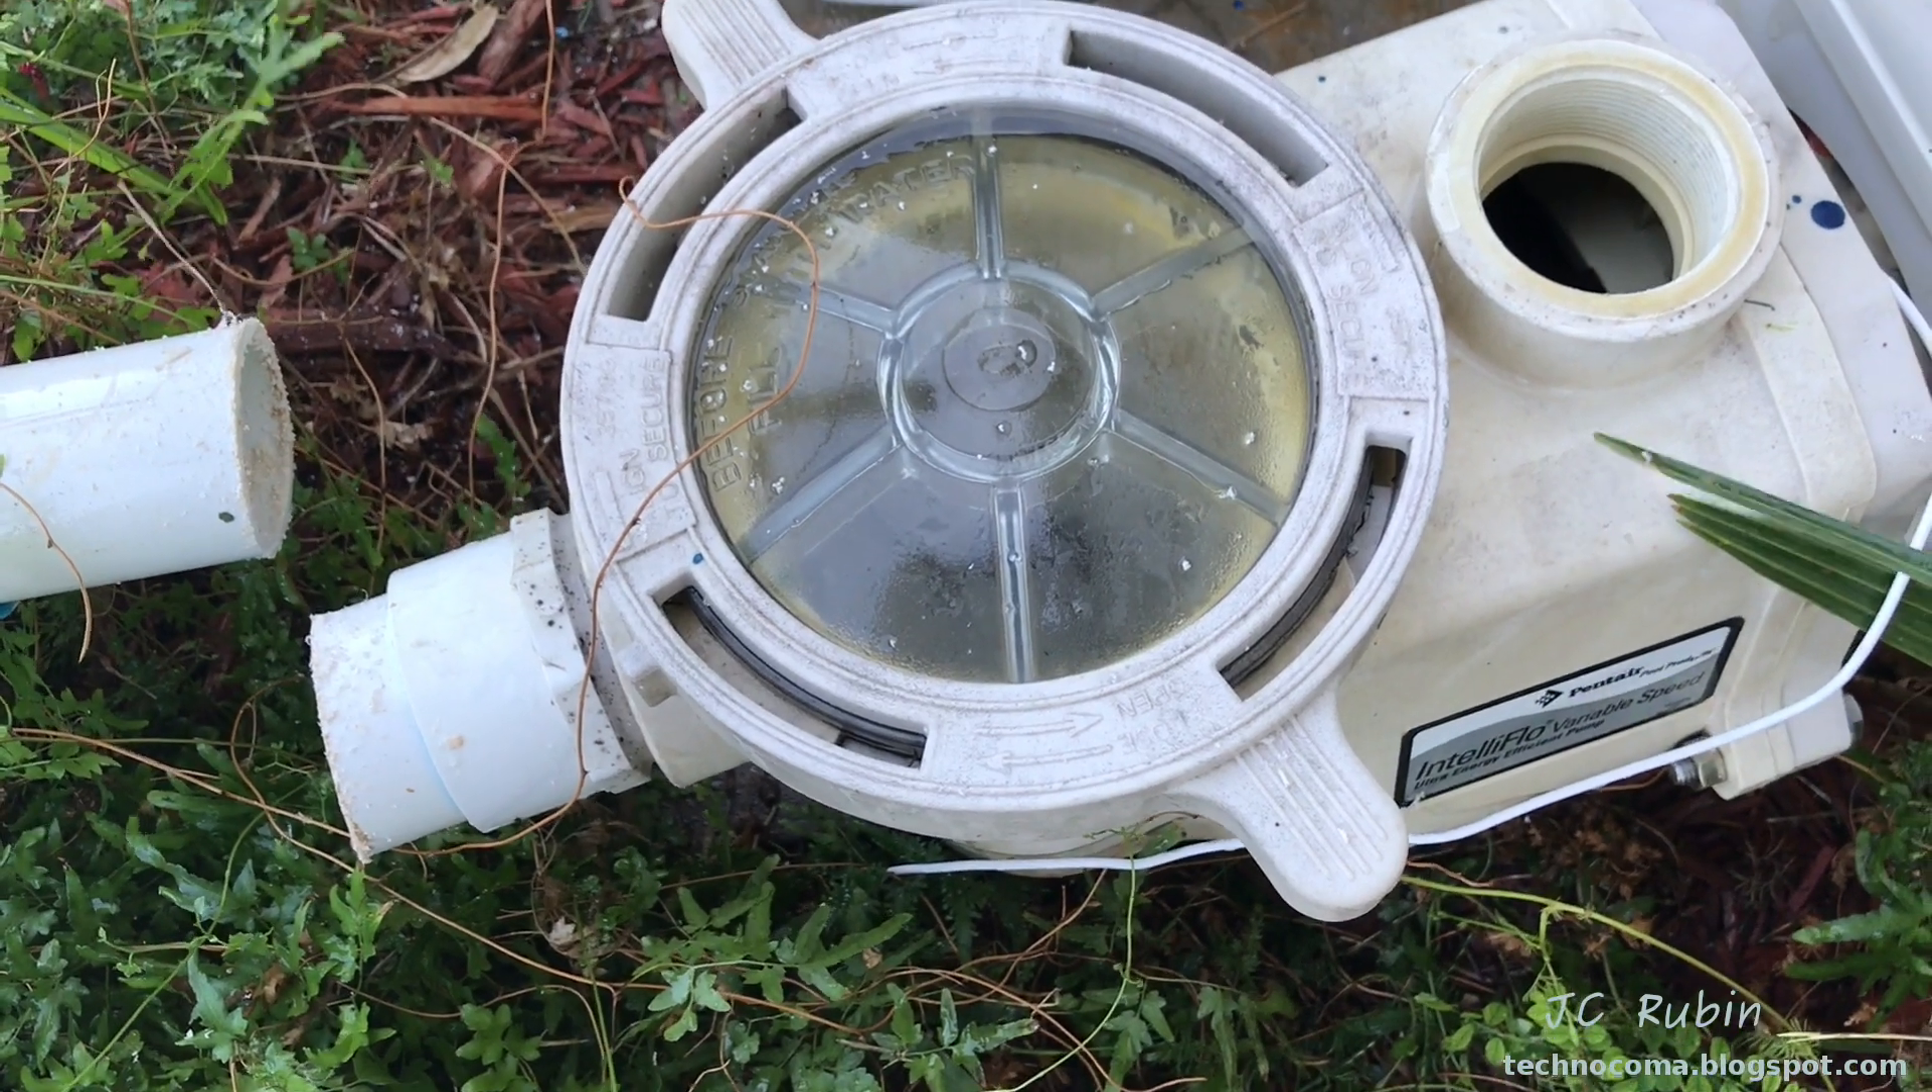Now I've got the pump fully separated from everything else.